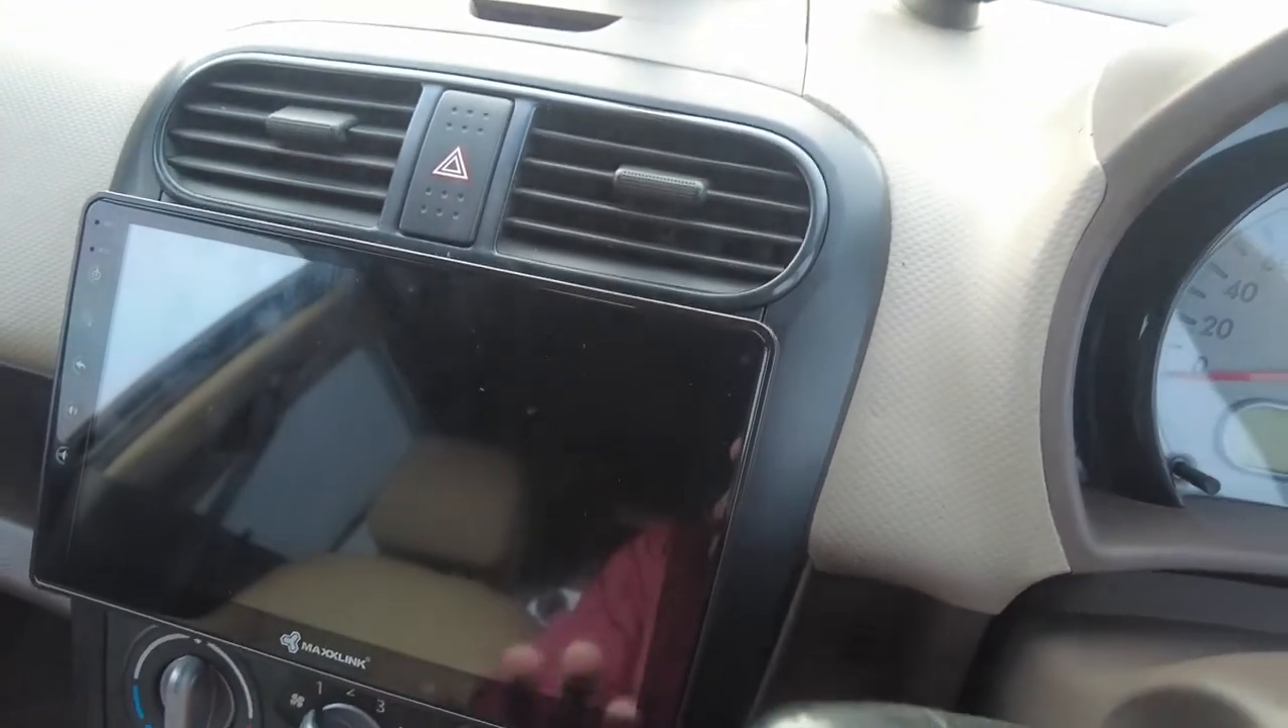फाइनली जो हमारा एंड्रोइड लगना था वो इस्टॉल हो चुका है।